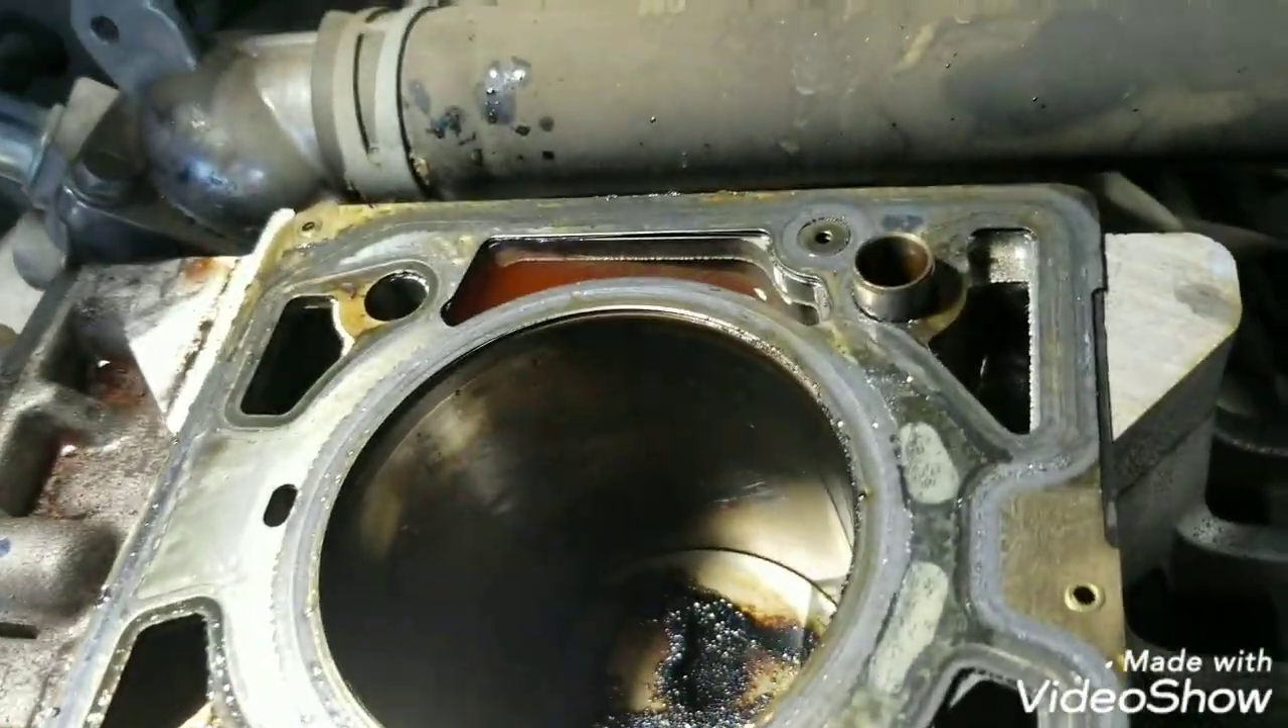Update on the head. It is off. Pretty dirty.